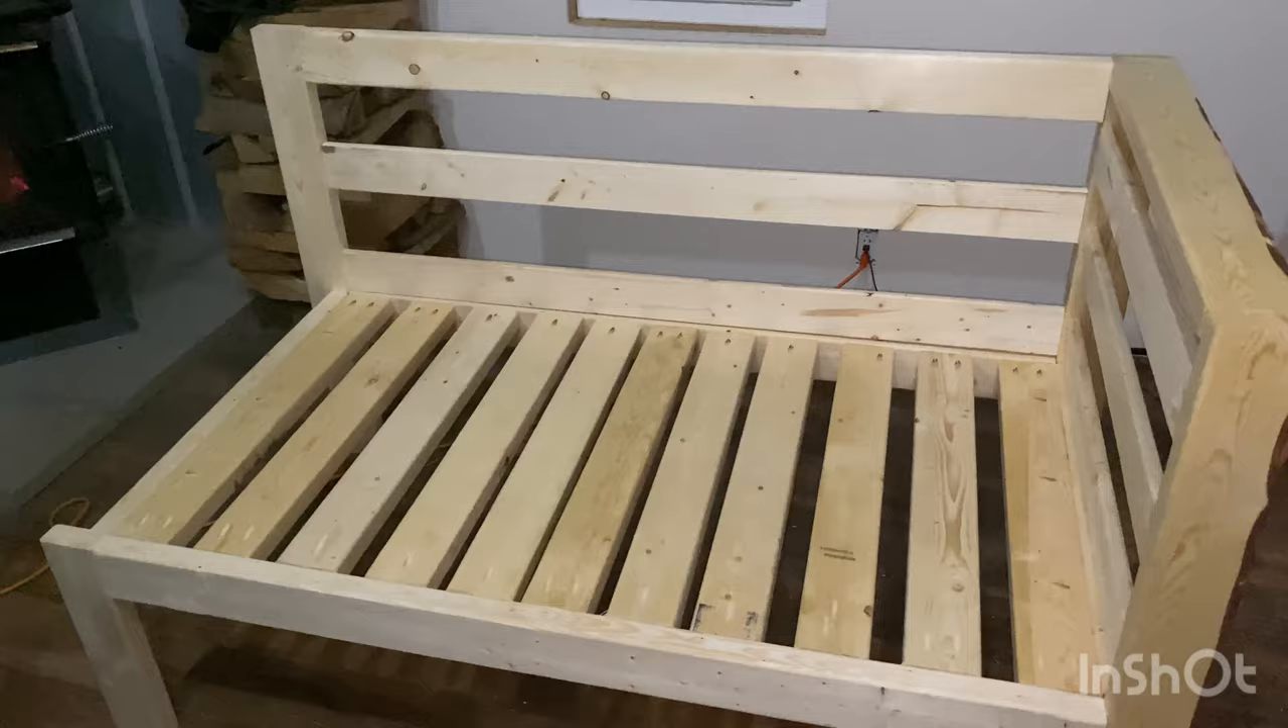So, the frame and everything is done now. We got all the seat slats and all the back slats and the side slats and such.